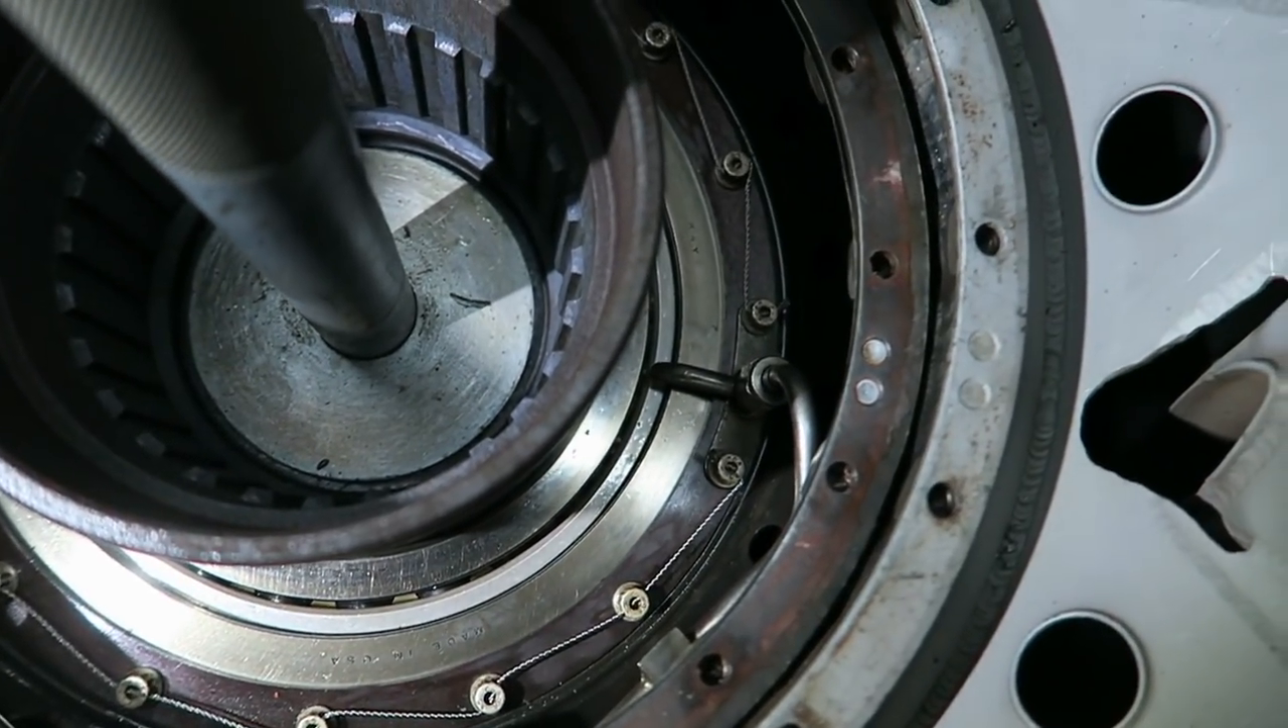Got the lock wiring done.